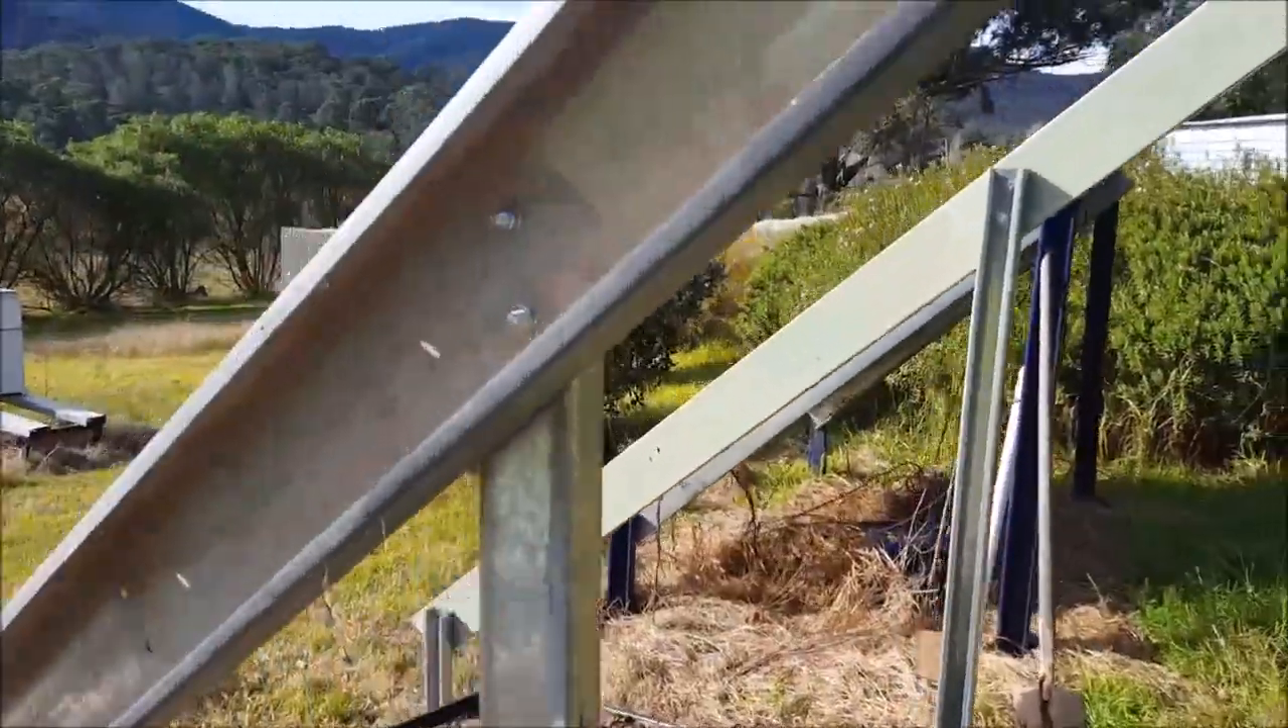I've got the angled beams mounted to the posts. I've used two eight millimetre bolts.